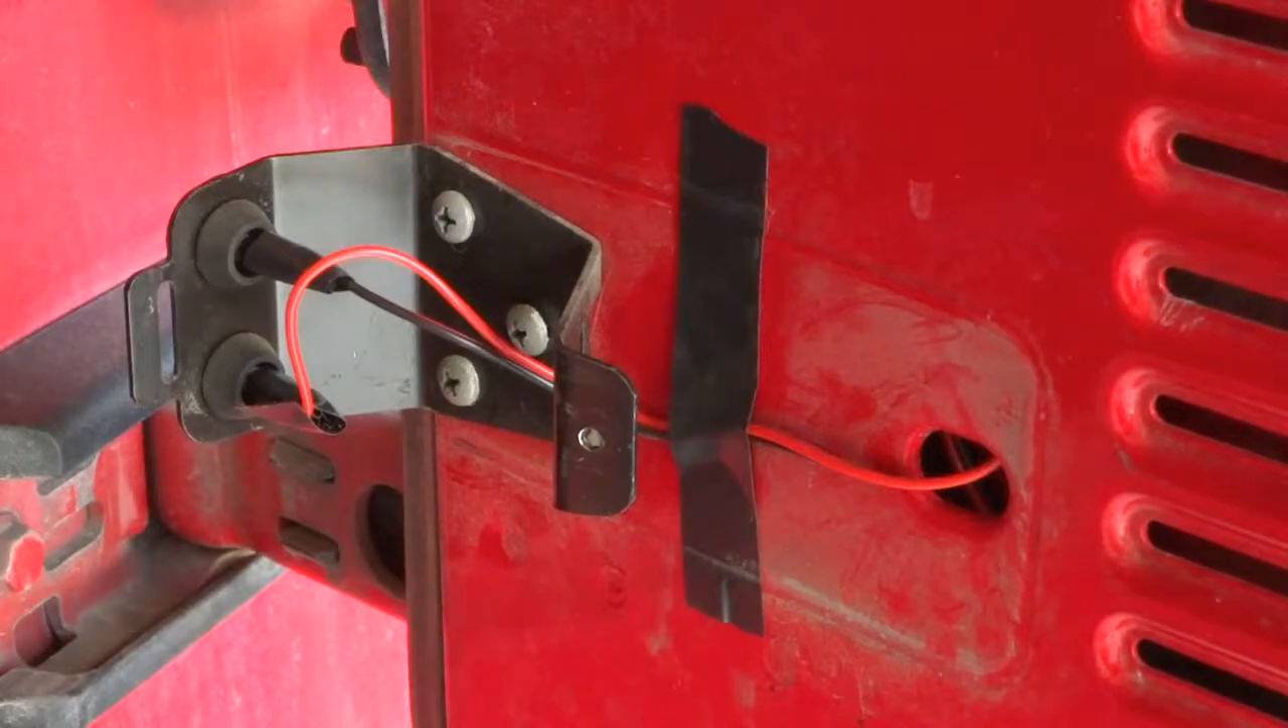Okay so what I did was I fished the wires through the big hole at the back and you can kind of see them through this grate.